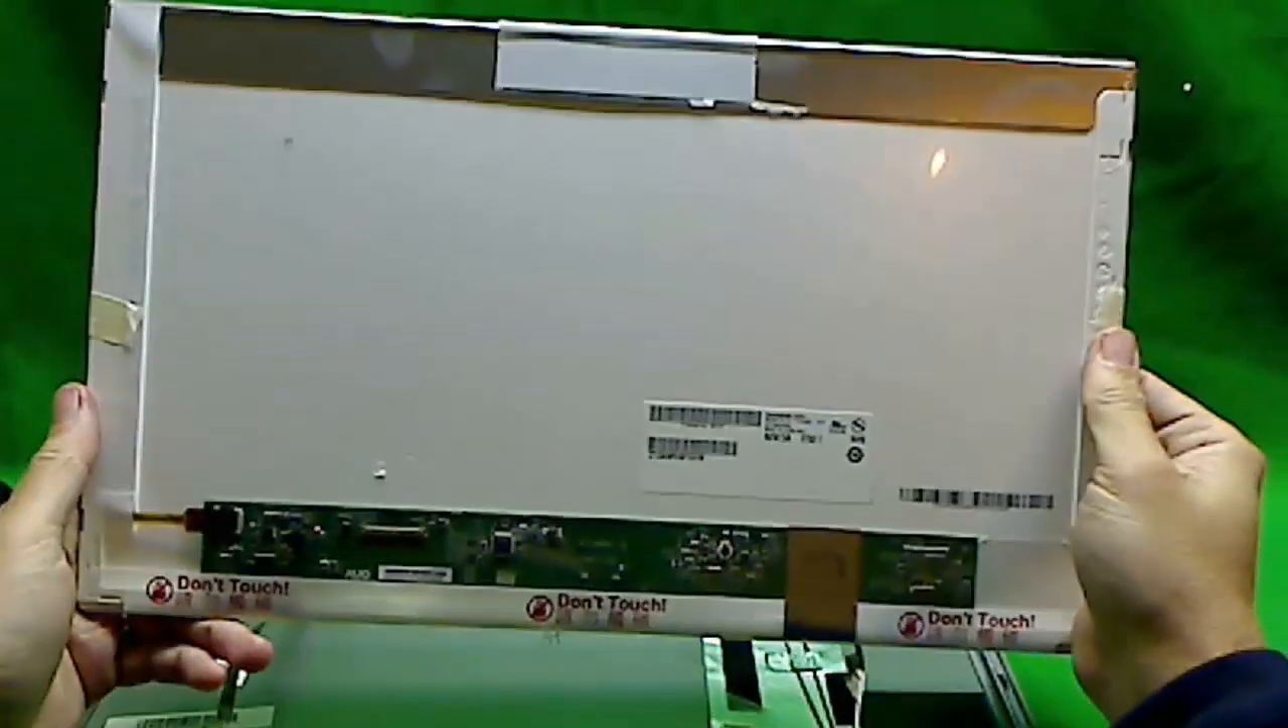And finally, this screen is out.